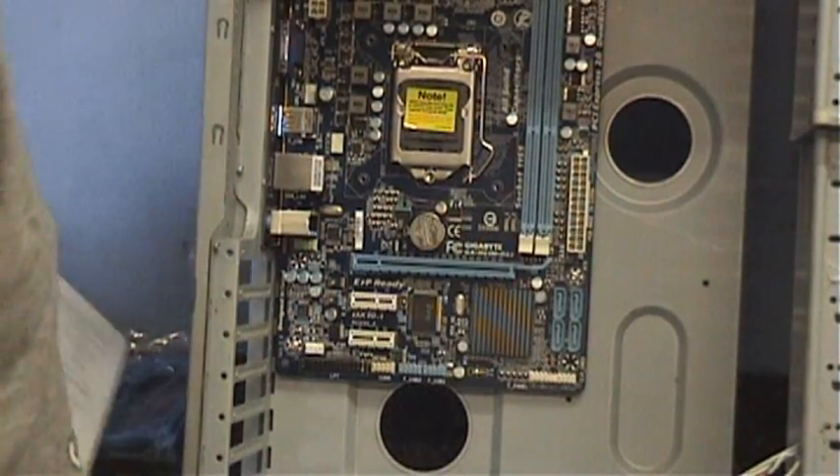That's the motherboard in now.